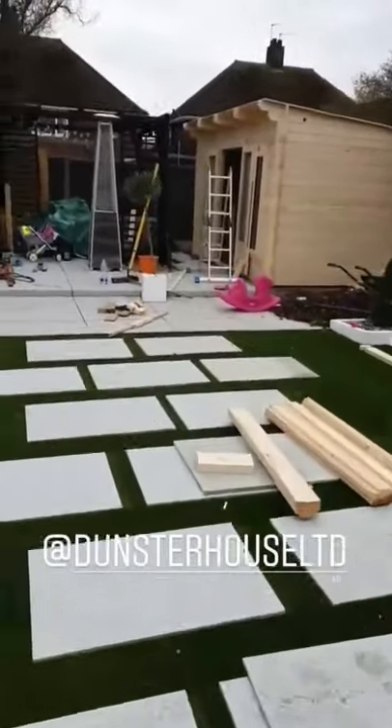So we've nearly got the roof, or I think we've got the roof on actually.